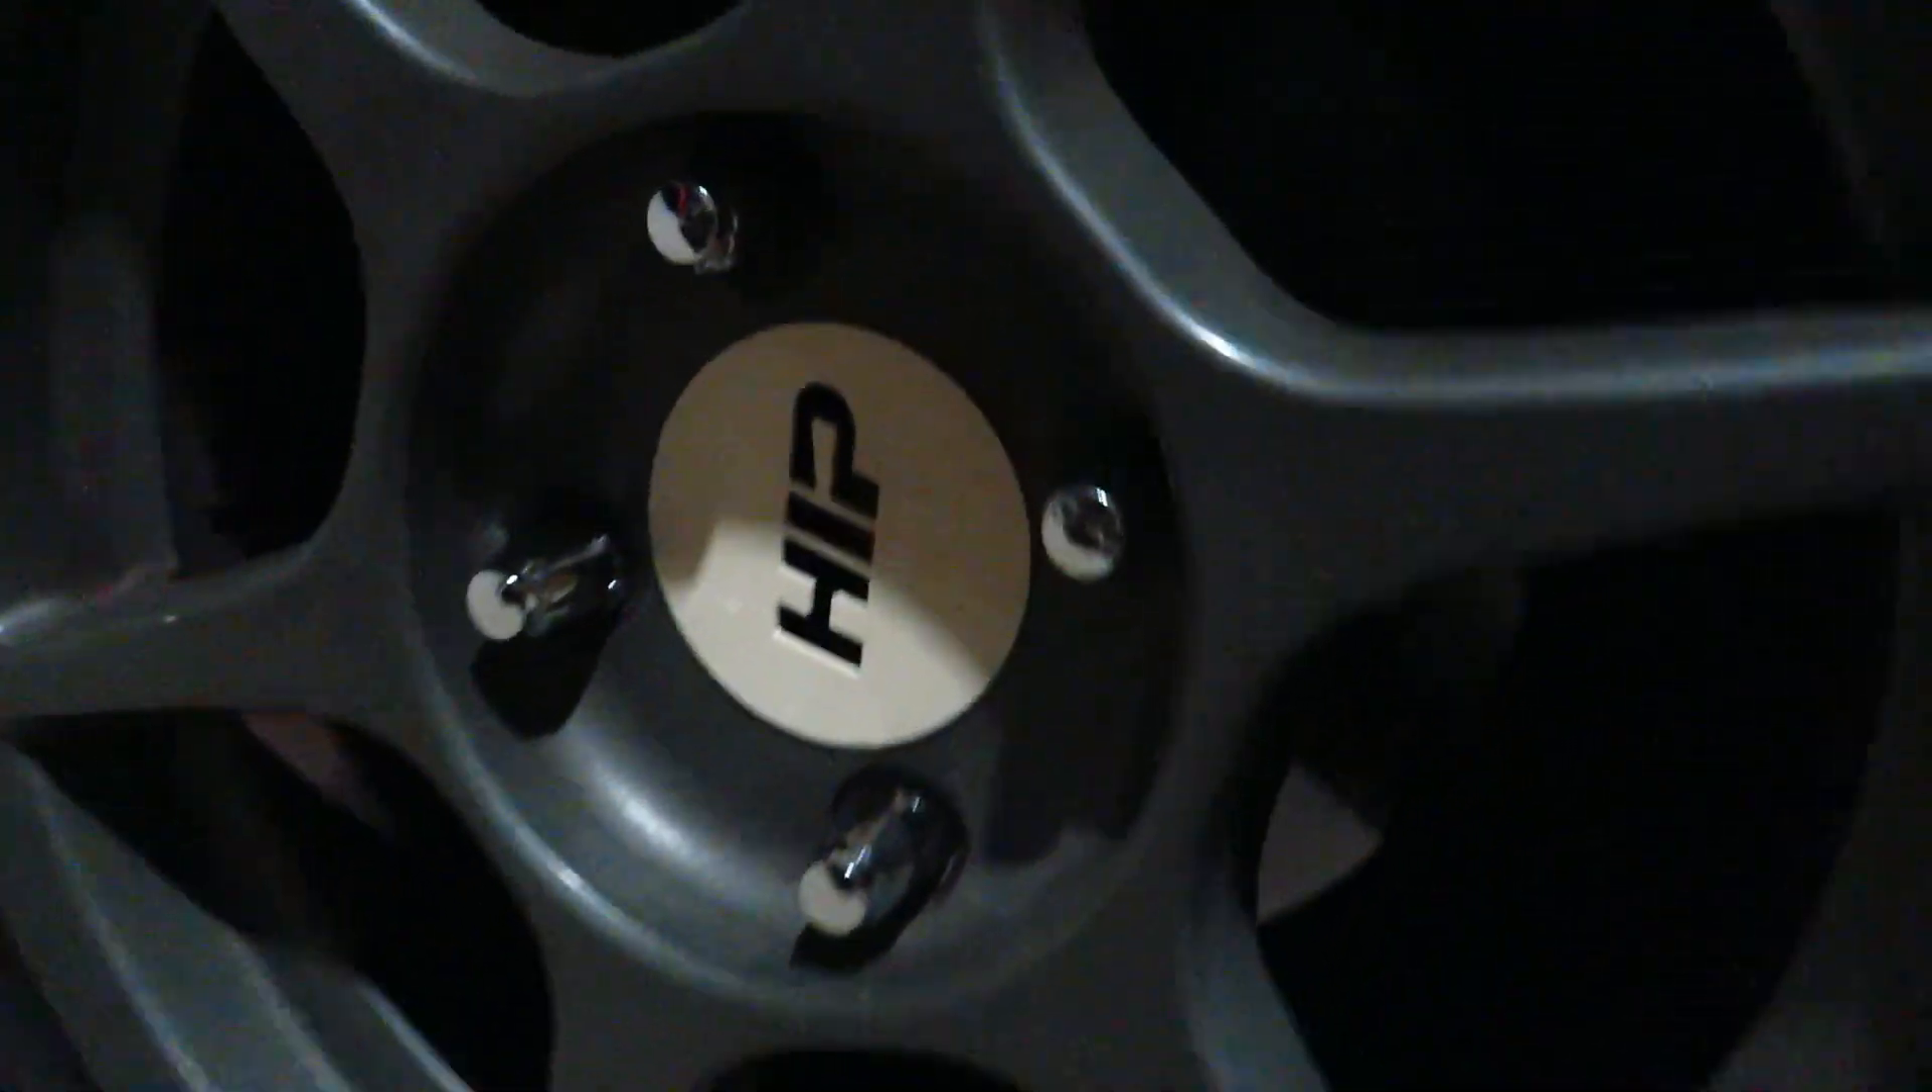What I did was I just 3d printed a test center cap and it fits pretty well.